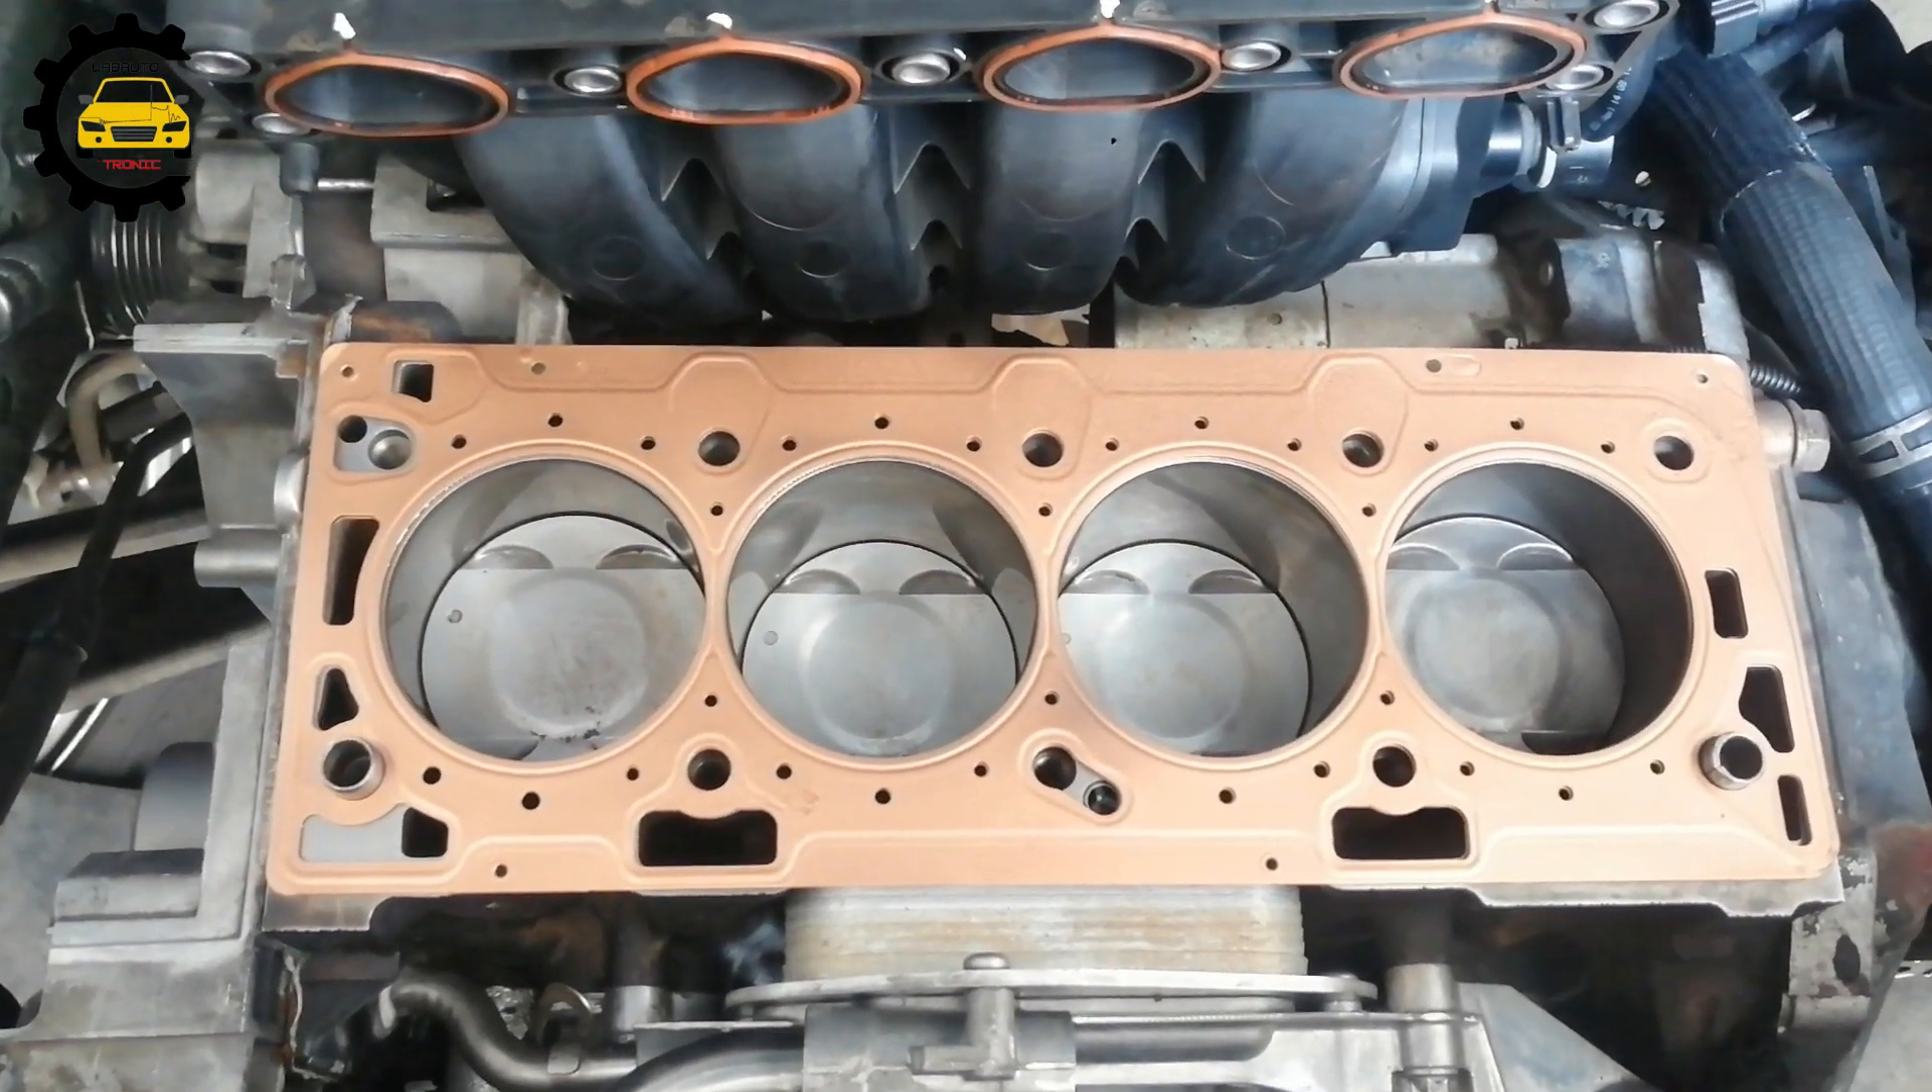Hemos puesto ya el empaque del, del cabezote o culata.